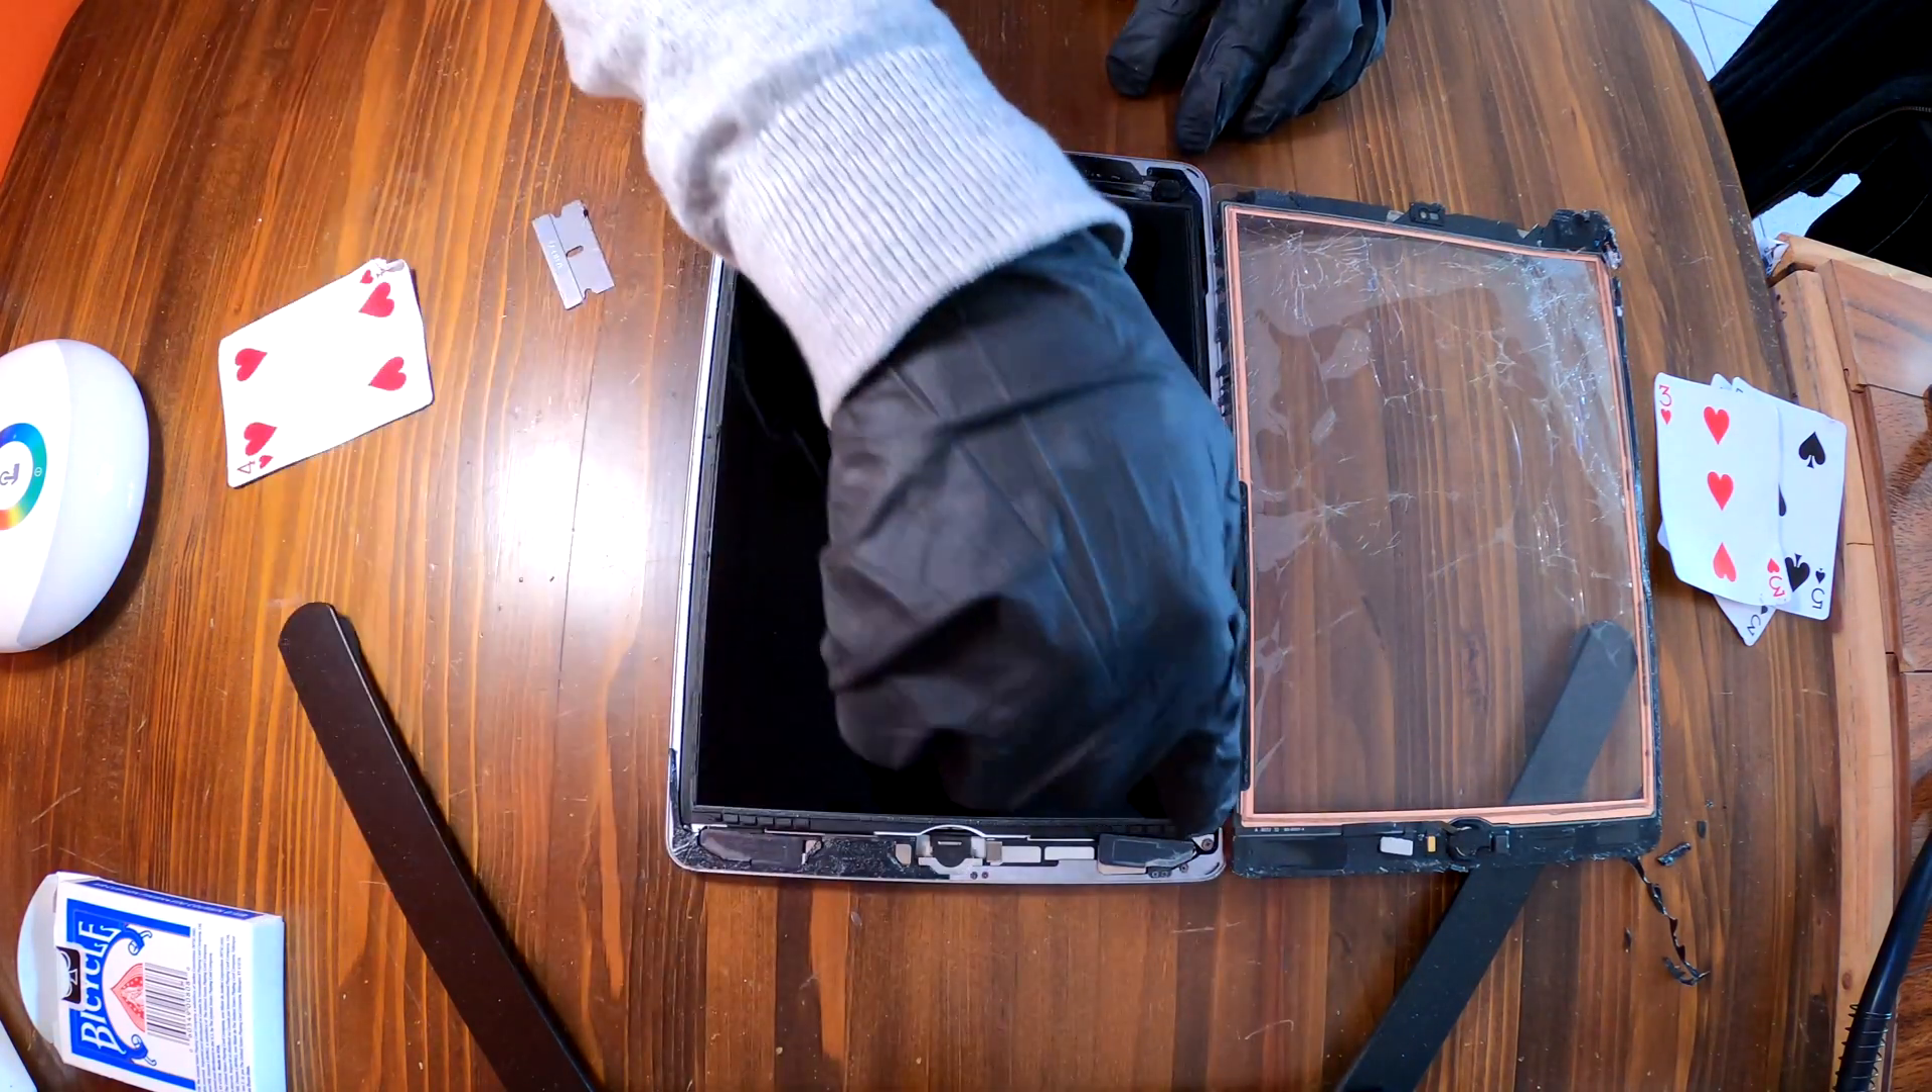Okay, the digitizer is off from the iPad 6.